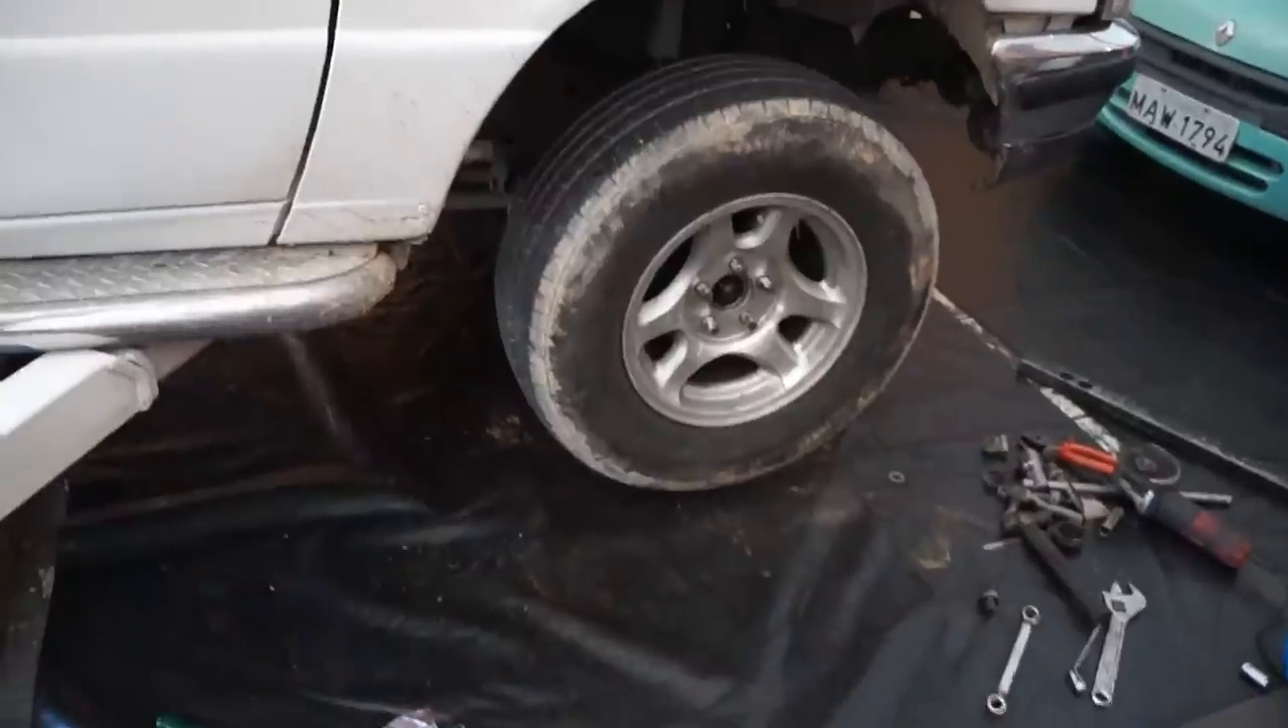Então turminha, a roda já tá no lugar.